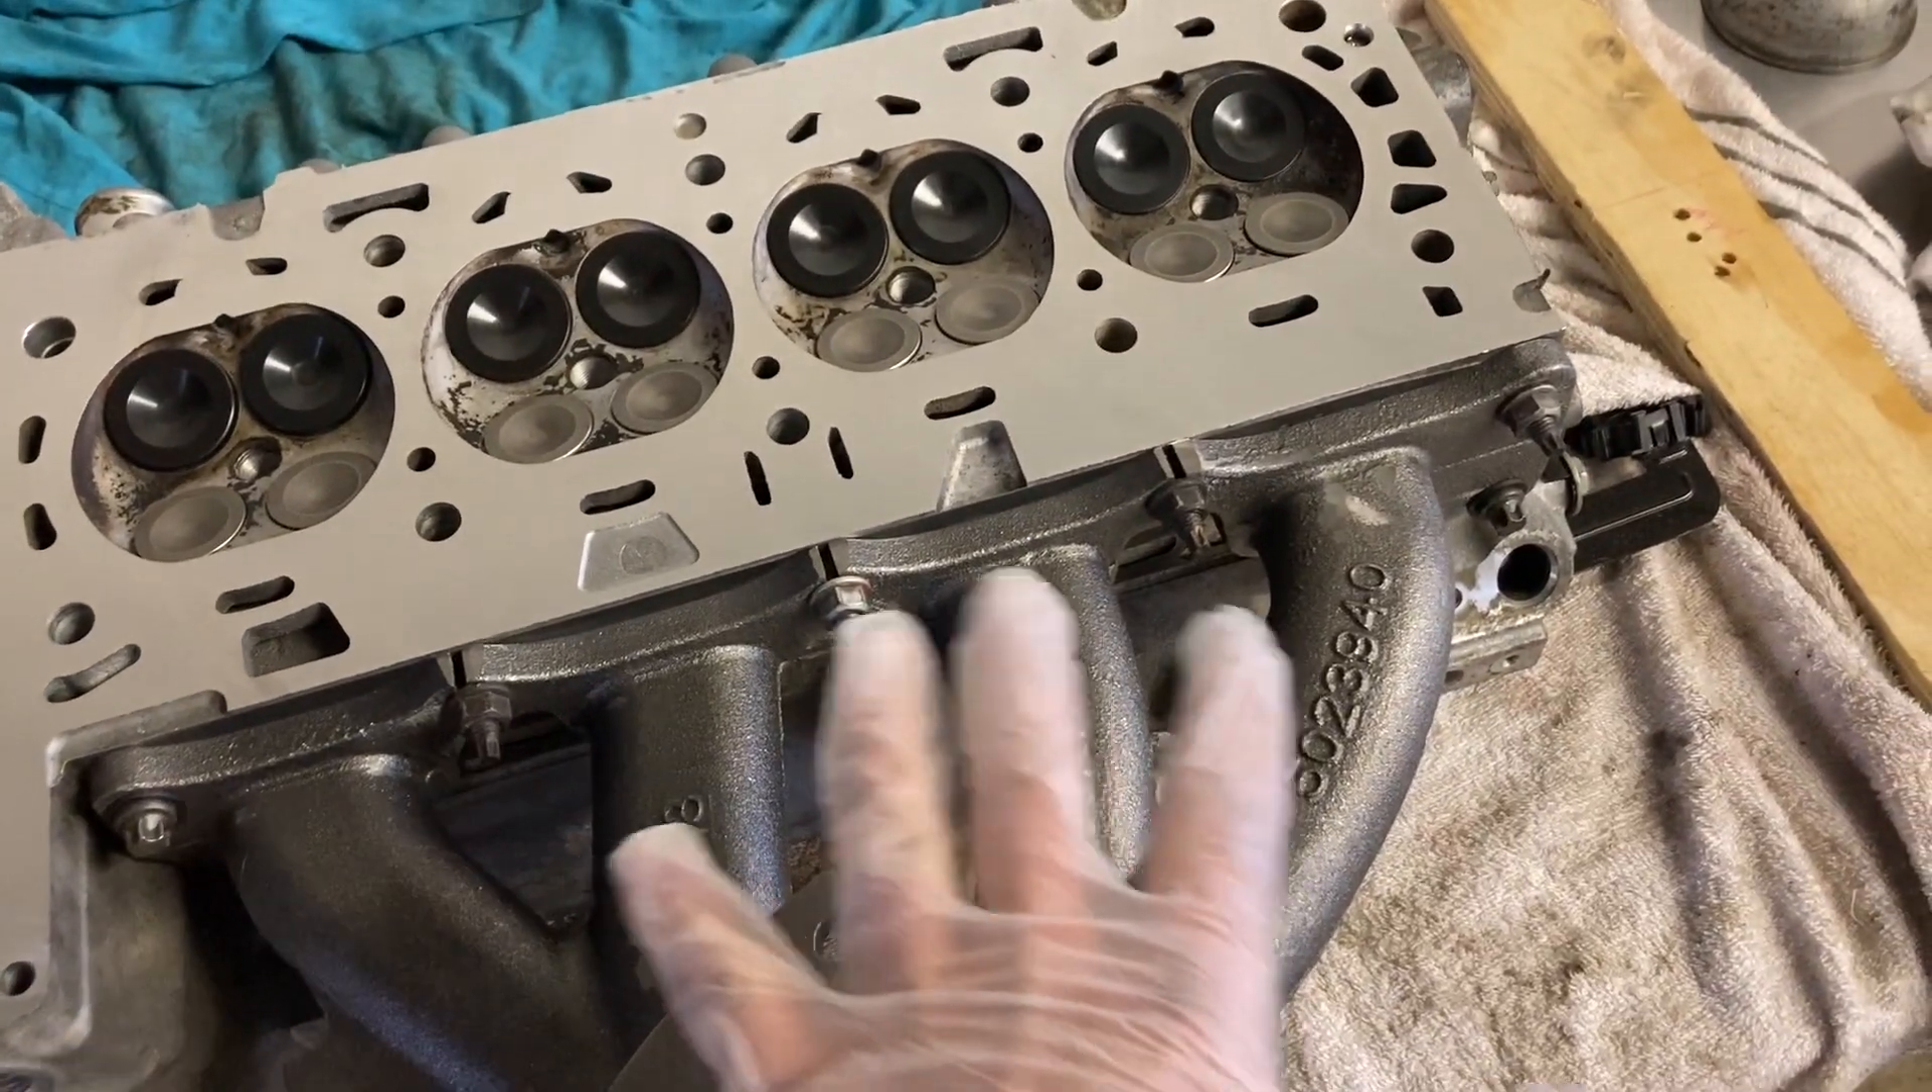Got the new exhaust manifold bolted up on here.